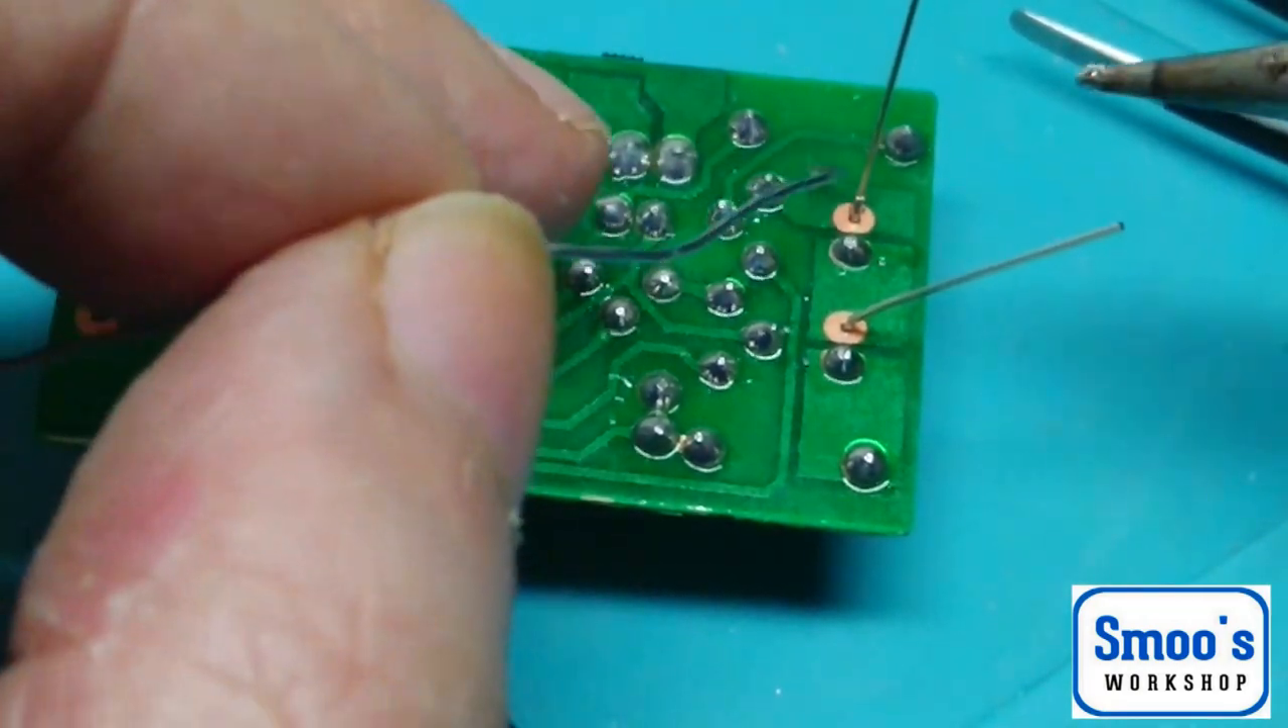Almost there, there's only two more solder connections.